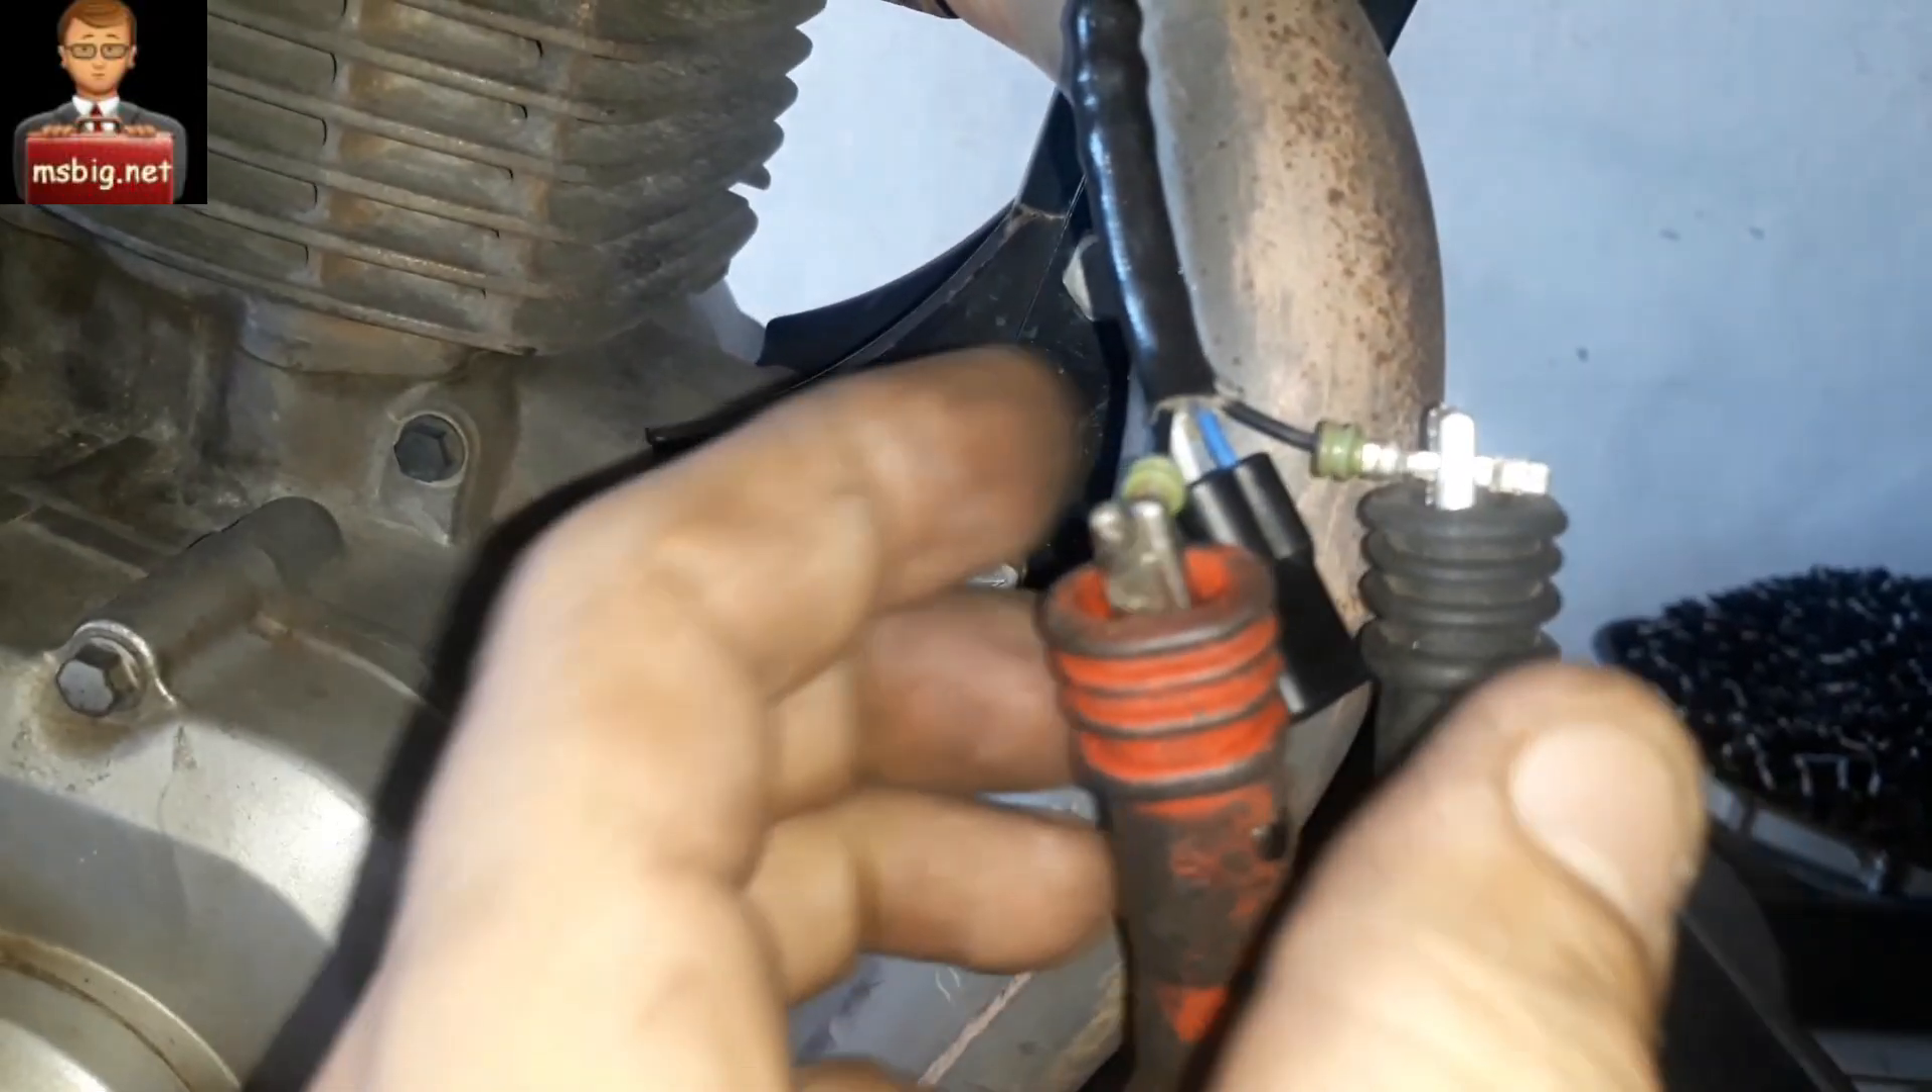Pronto, já desconectei o conector do sensor, certo? Da sonda lambda.